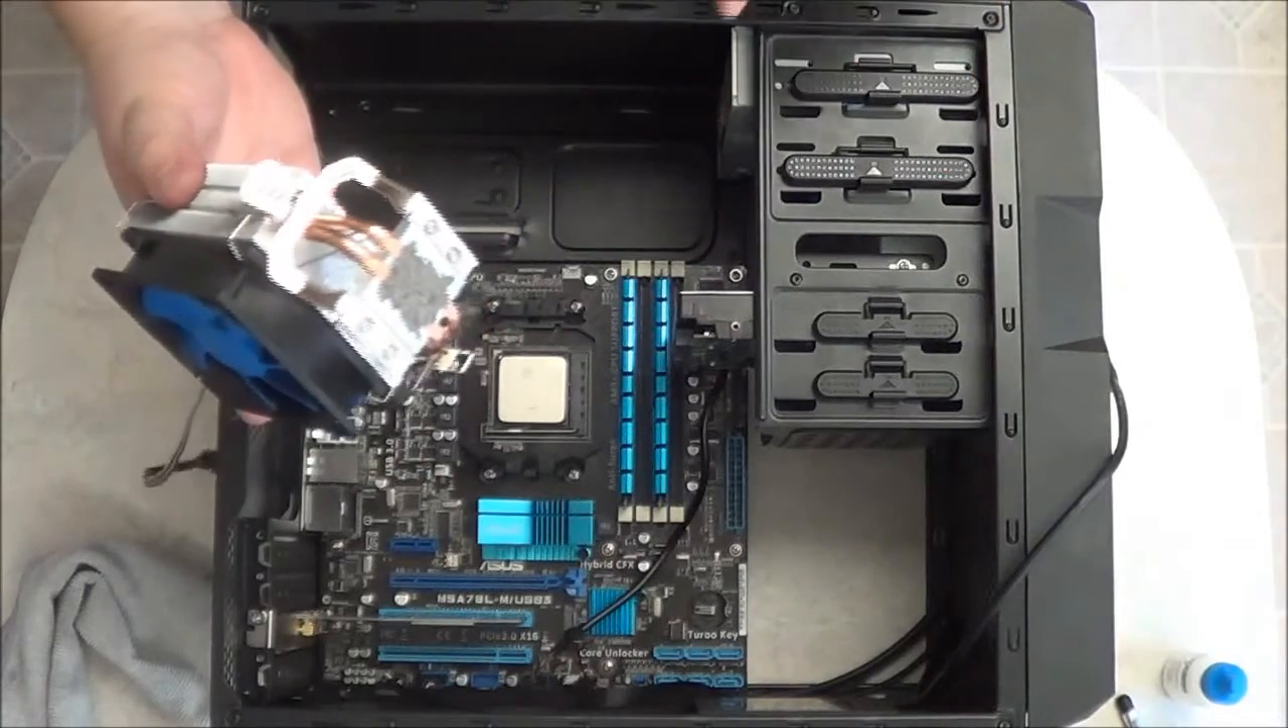Now what I'm going to do here, I've already got the heat sink together.